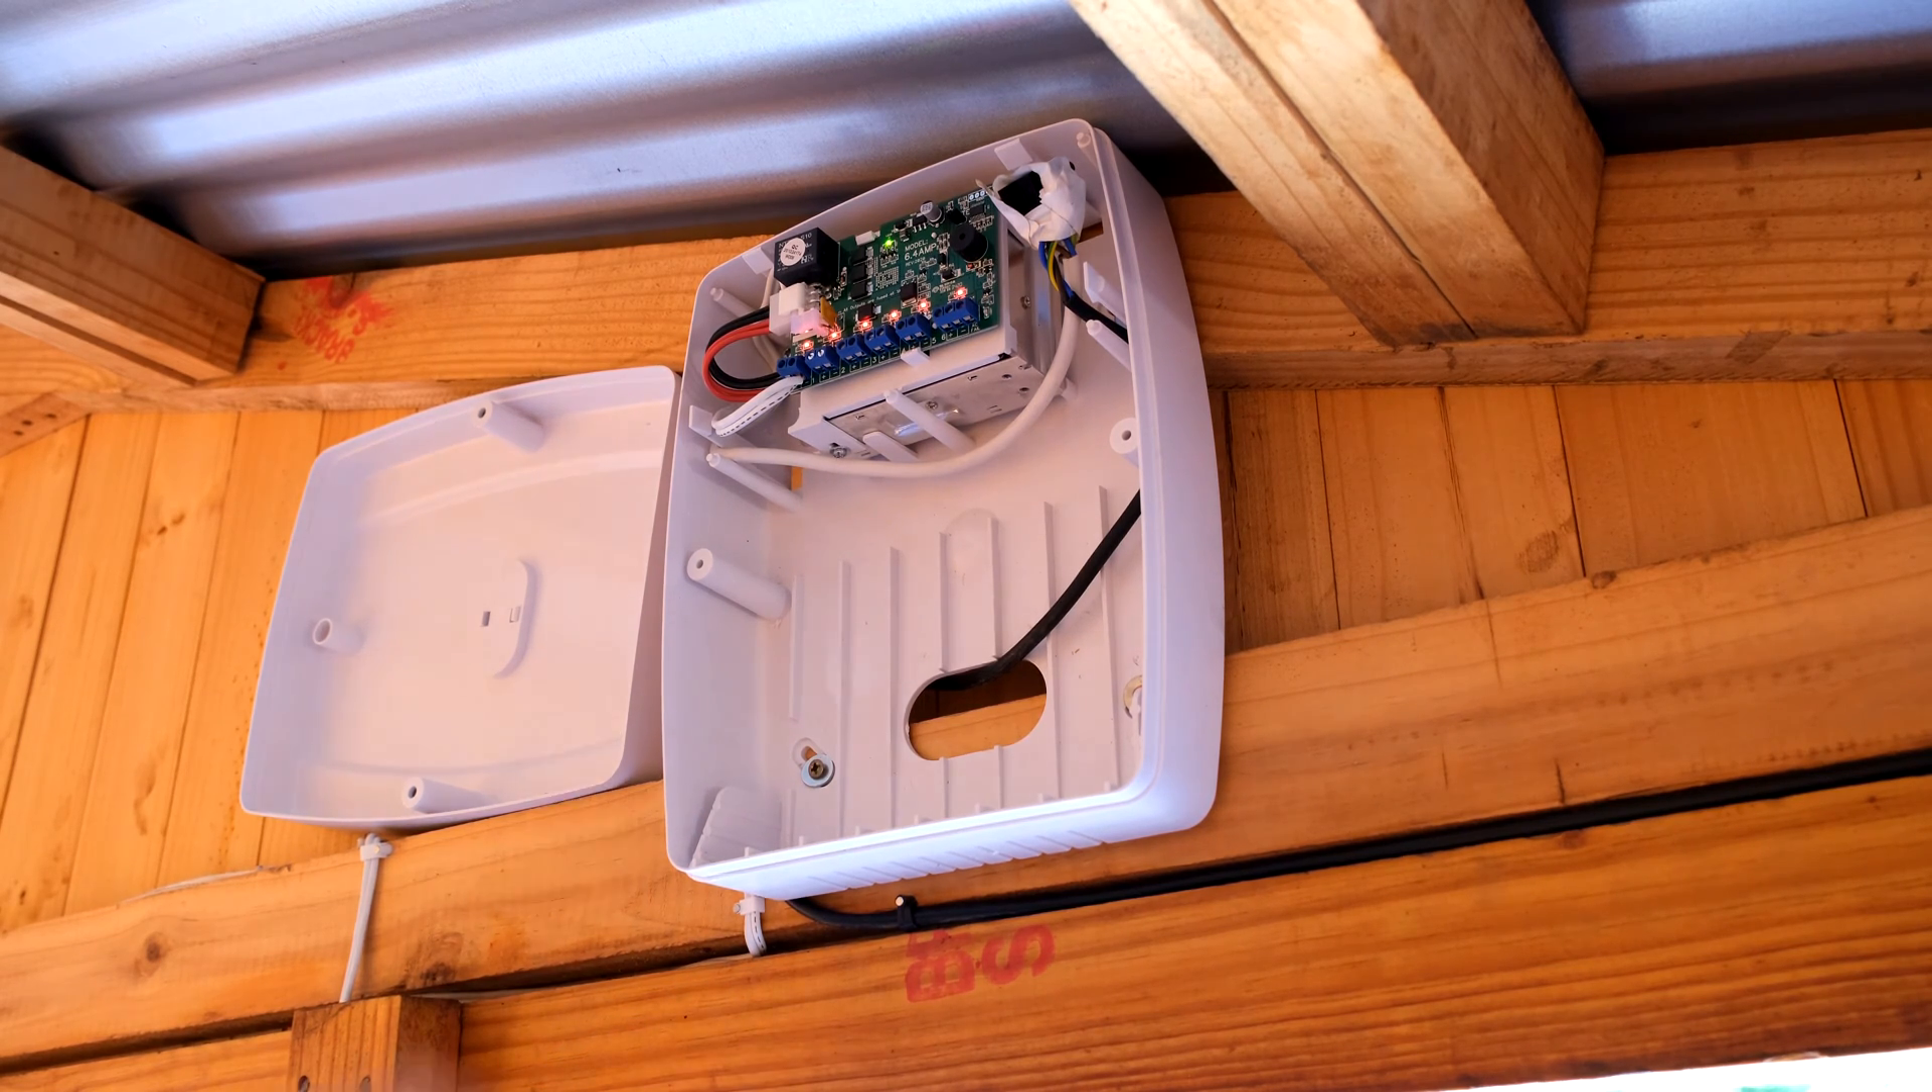All right so here is the unit i've mounted this onto a wooden structure.